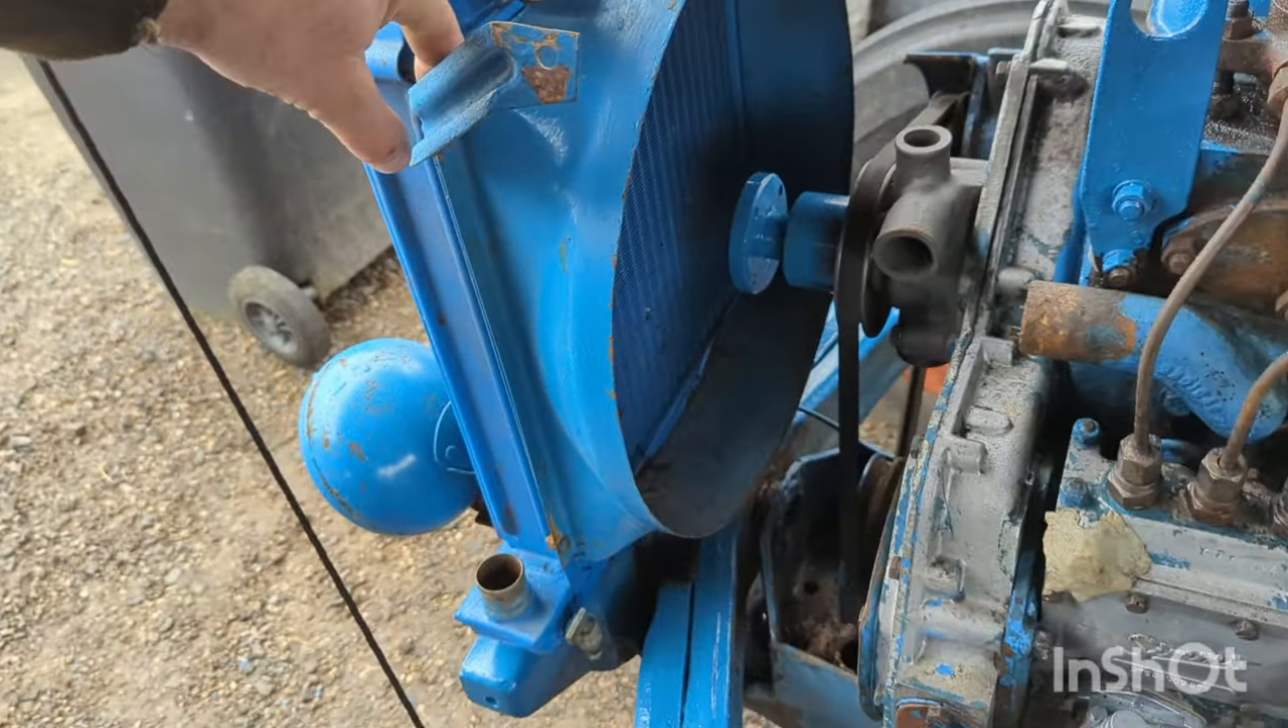As you can see, I've now got the radiator put back in place.